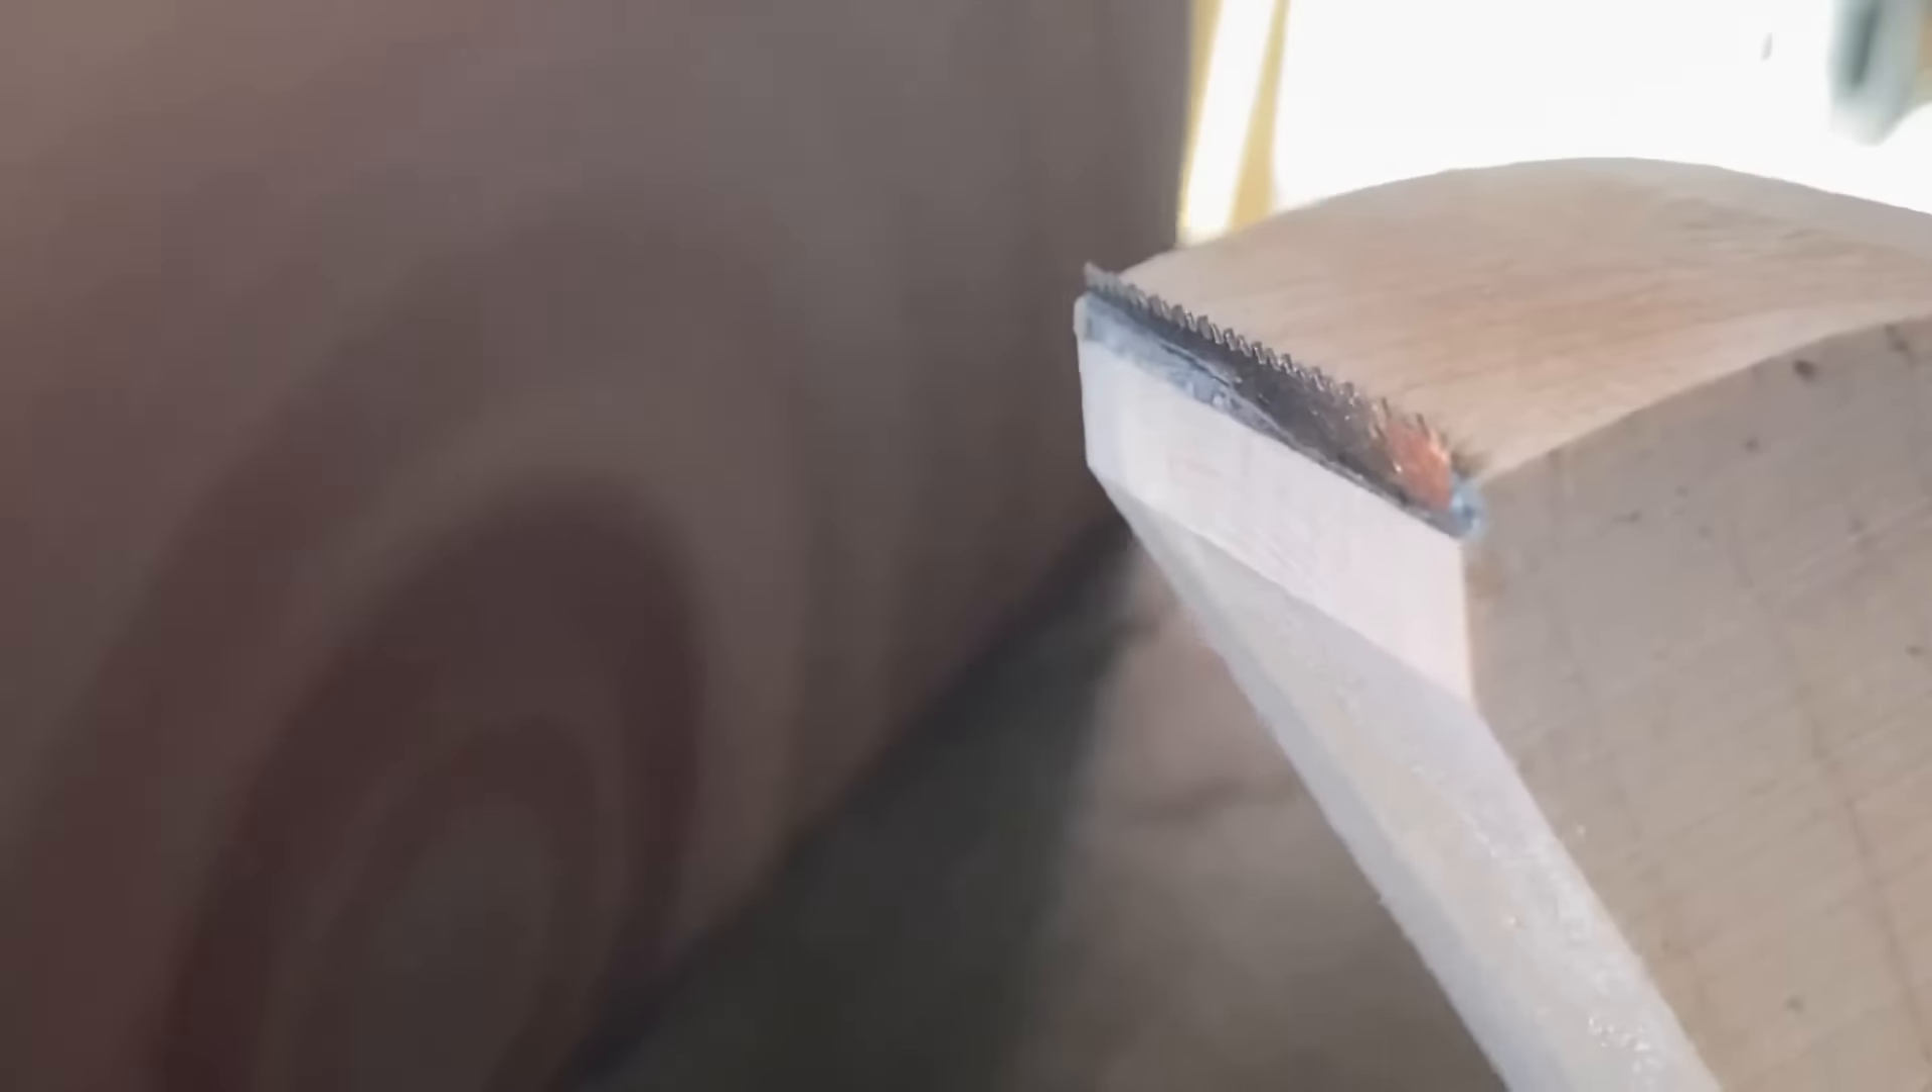The blade is now flush with the front of the piece.